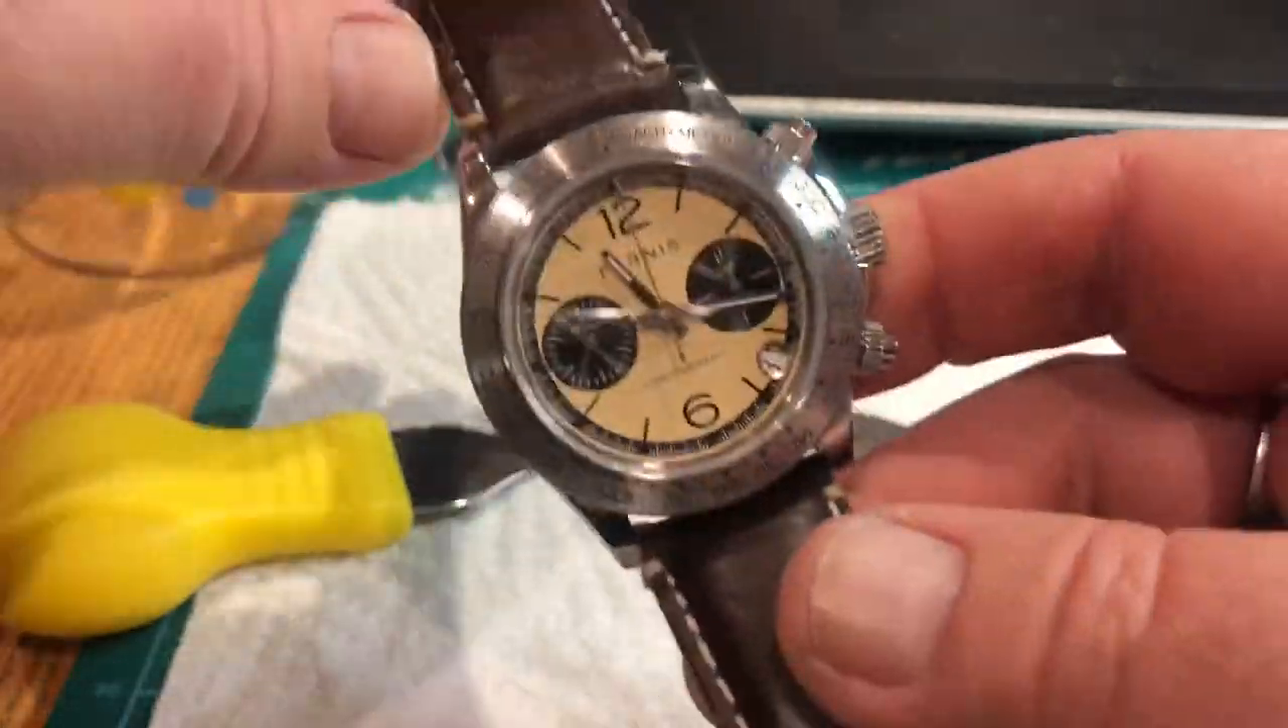I installed the strap and would you look at that.